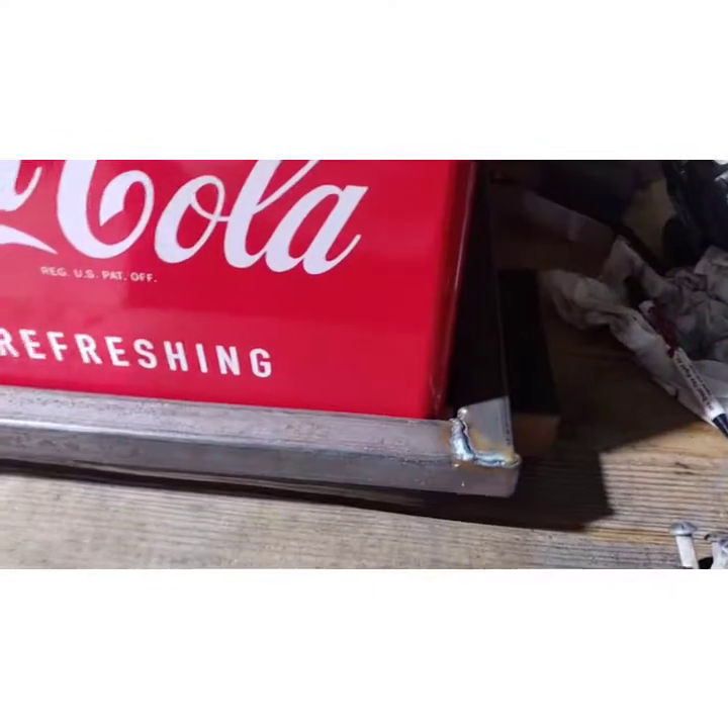And the cooler fits inside of the frame.